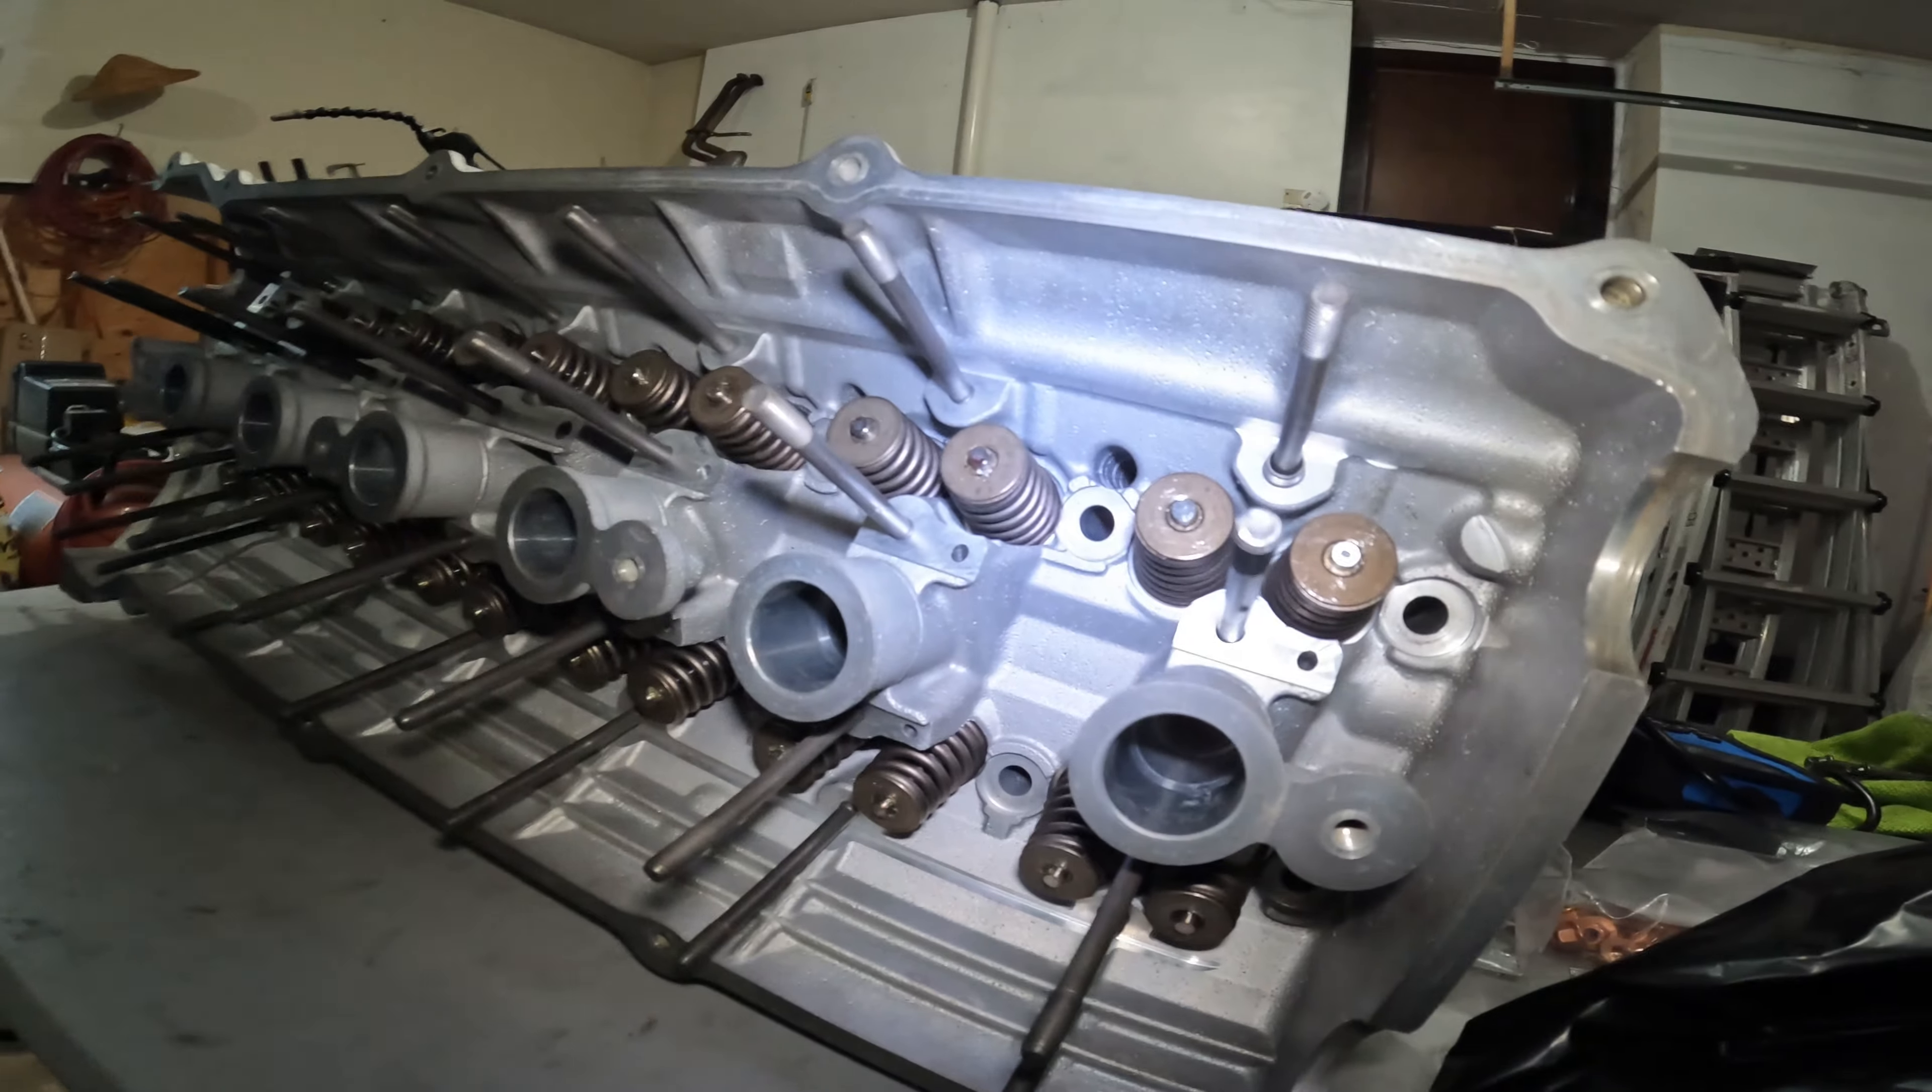Just like magic, all the valves are done.